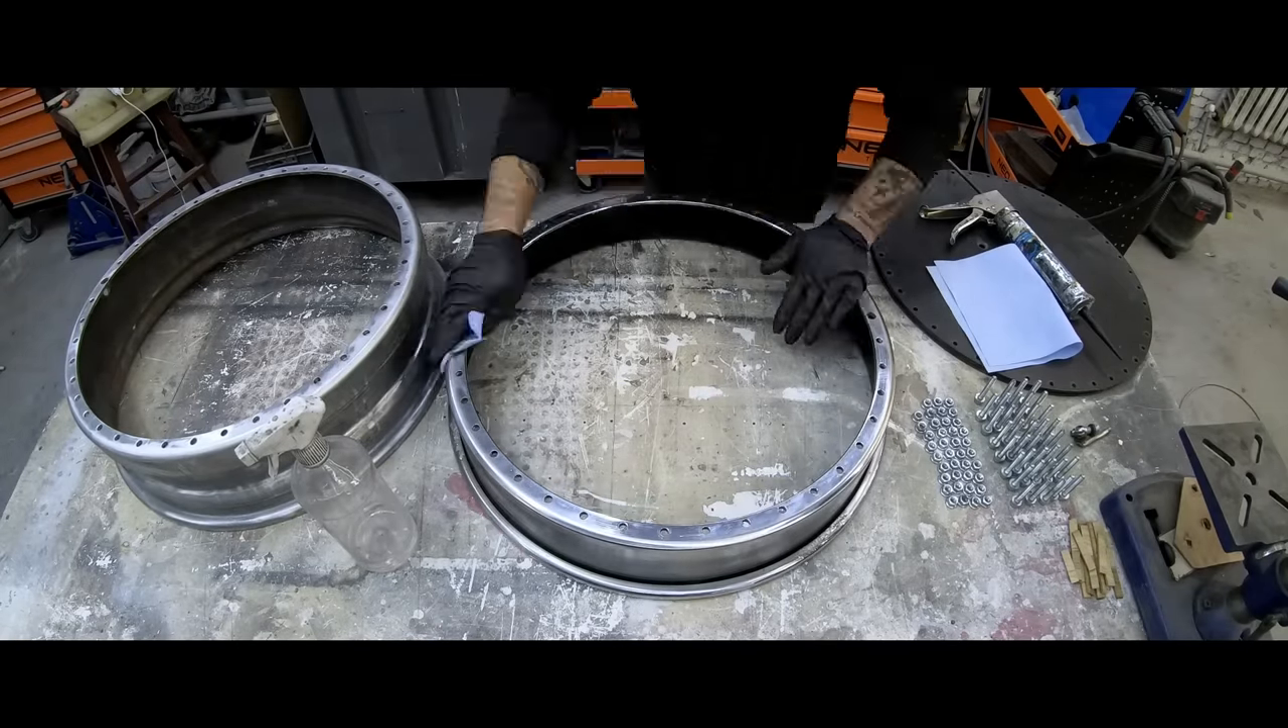First of all, we disassembled the semi-custom wheels completely.